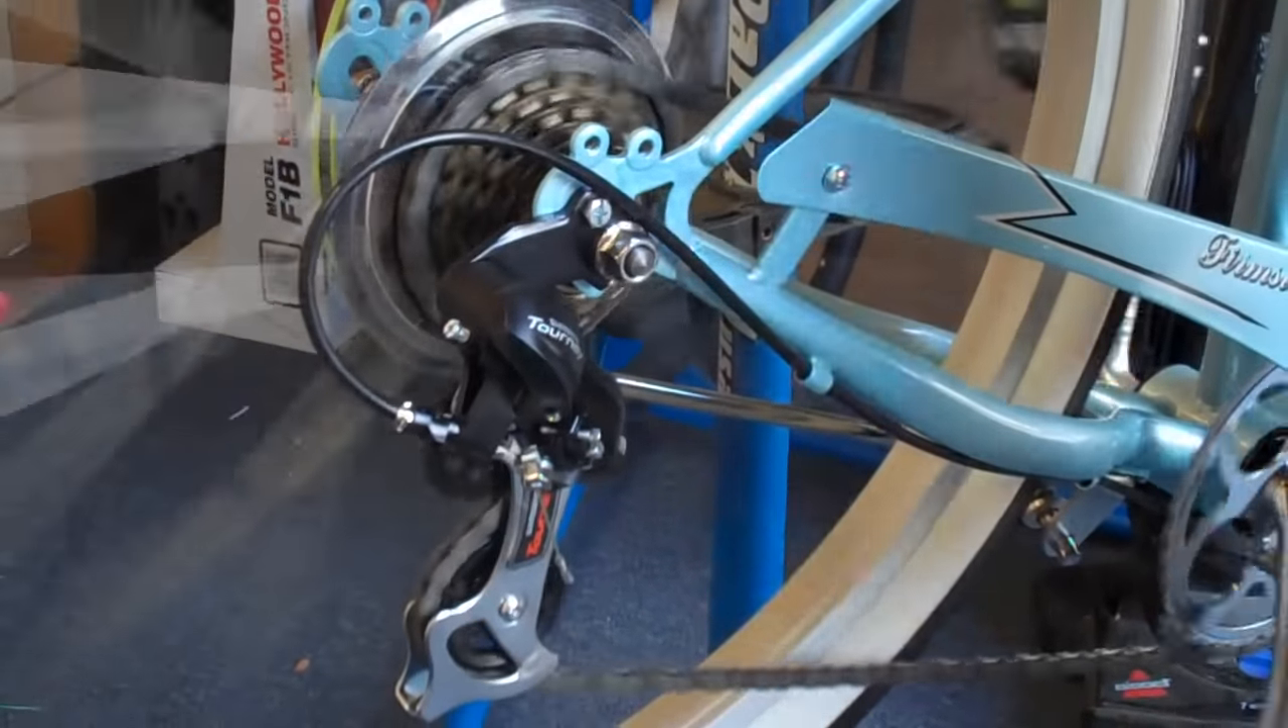When the bike arrives, you'll notice that the cable for the derailleur, this part right here, is already attached.